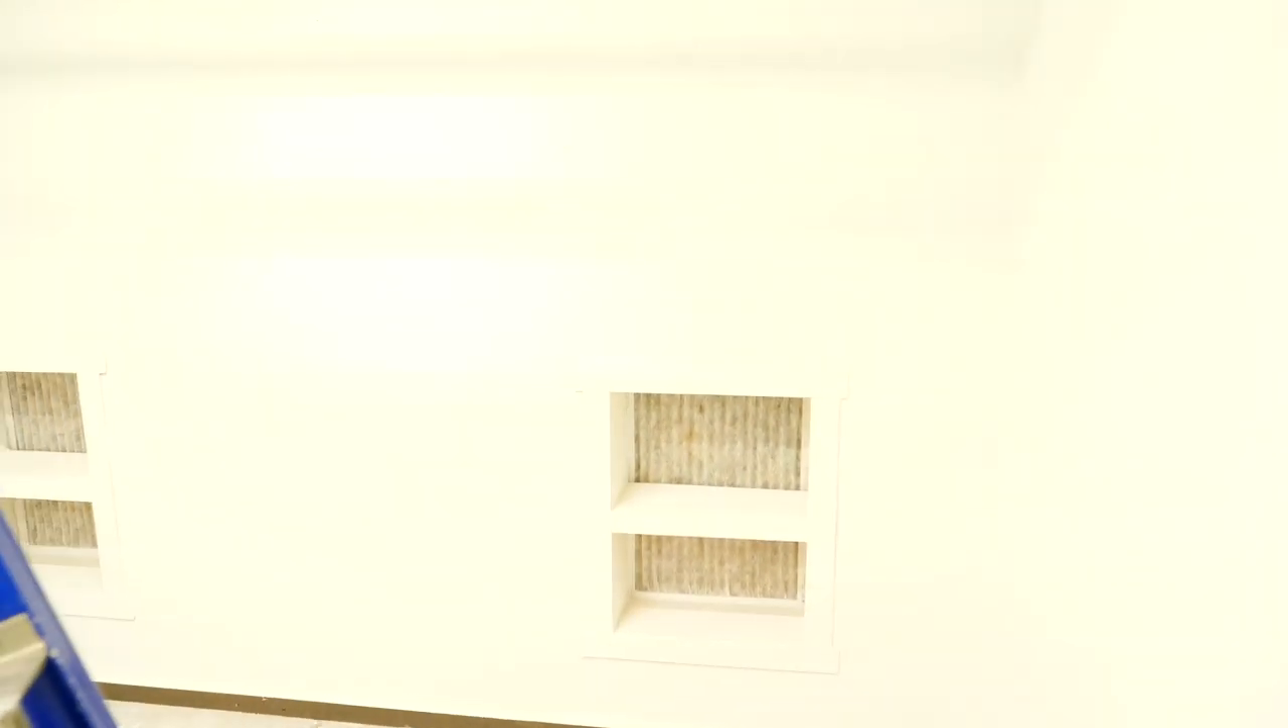We put two access holes through the wall over here and put filters on them.